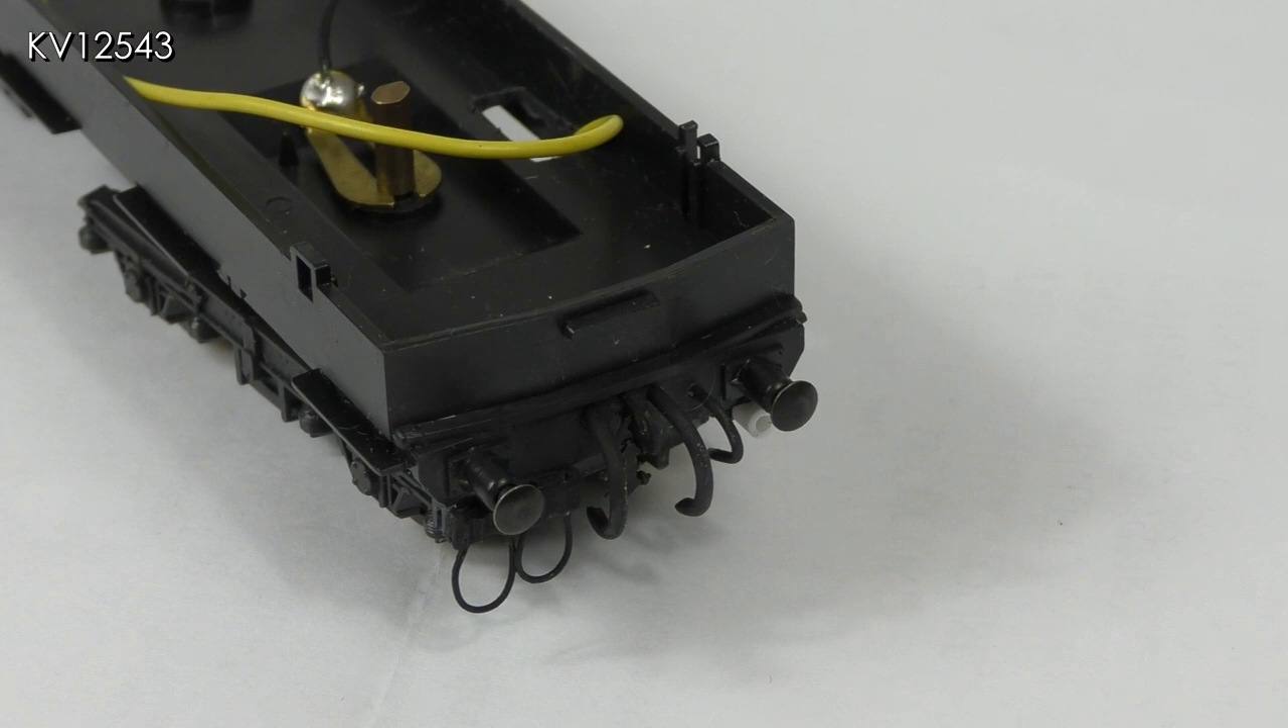Most of the pipes, sockets and cables have now been painted black and glued in the appropriate places on the buffer beams.